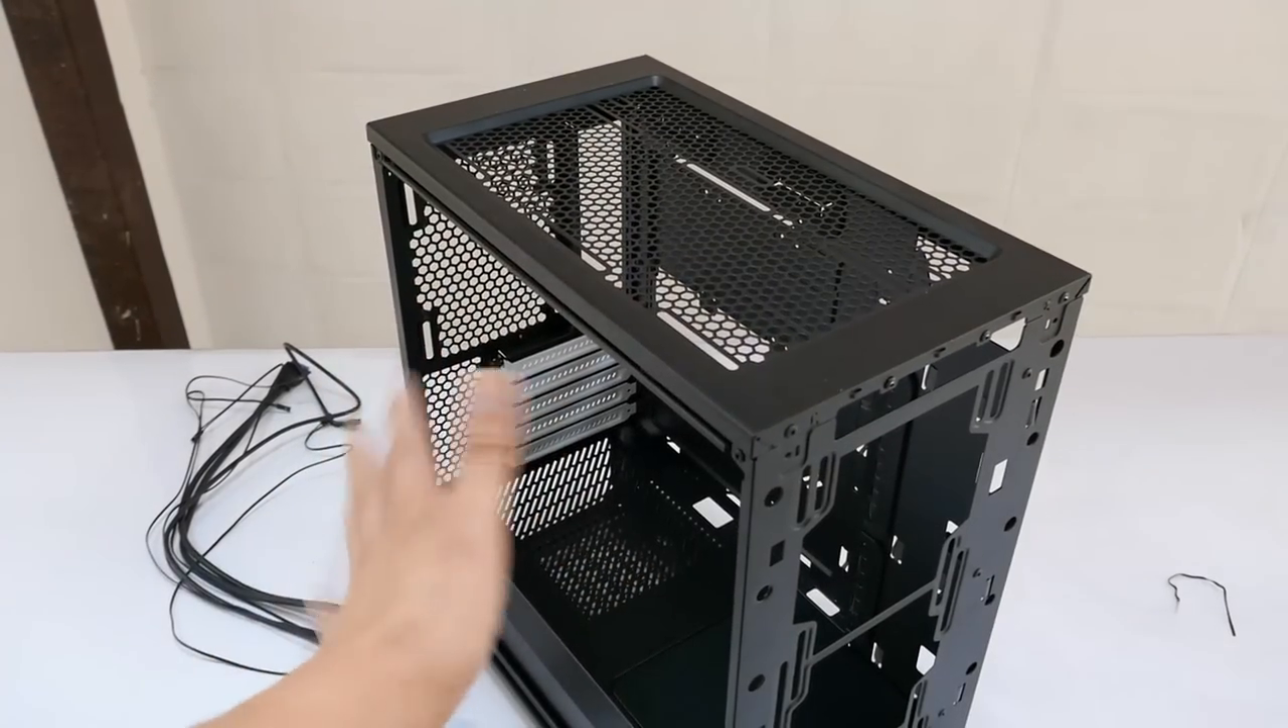So as you can see here I've taken out the covers and all that.